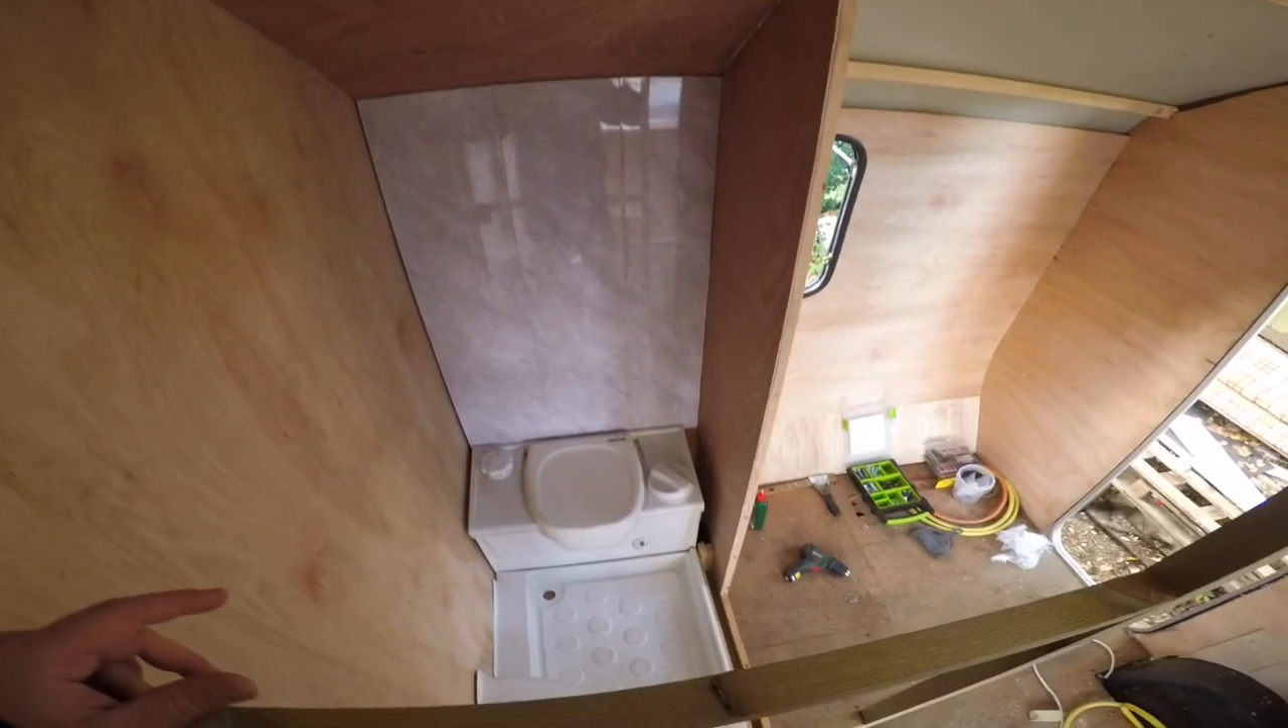I've put the cladding on that wall.